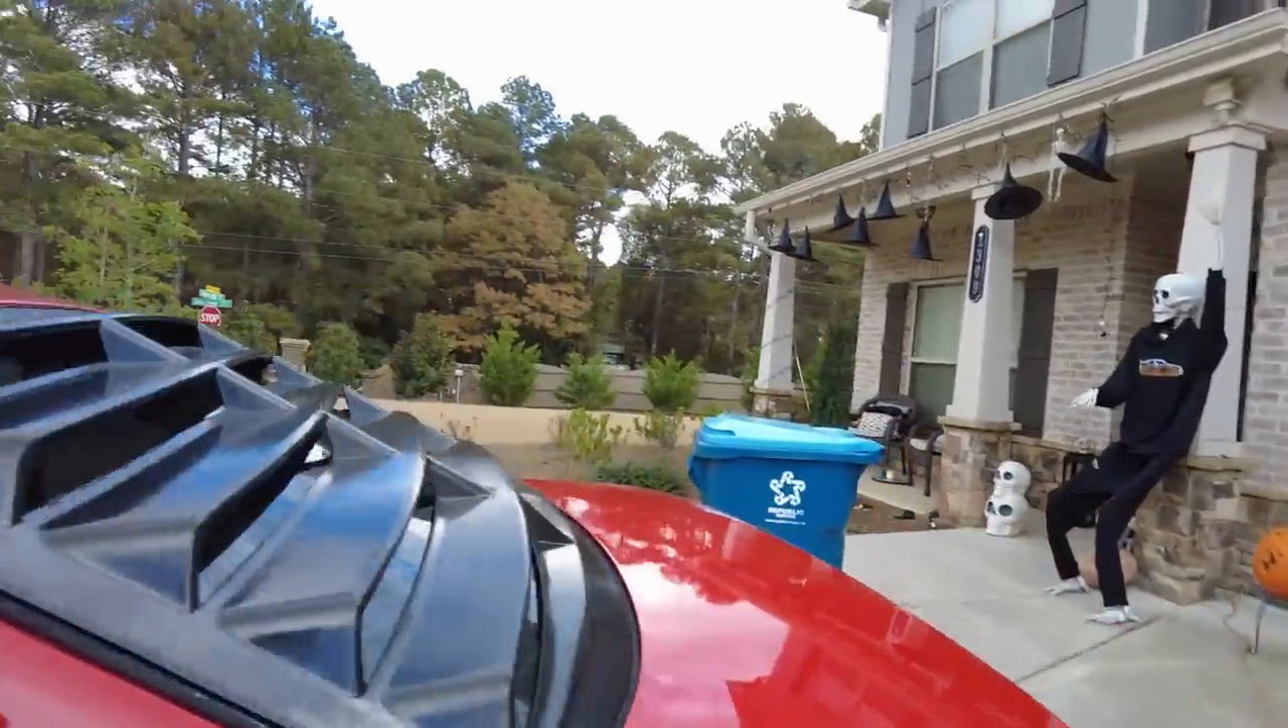Well i finally got louvers on an e36.